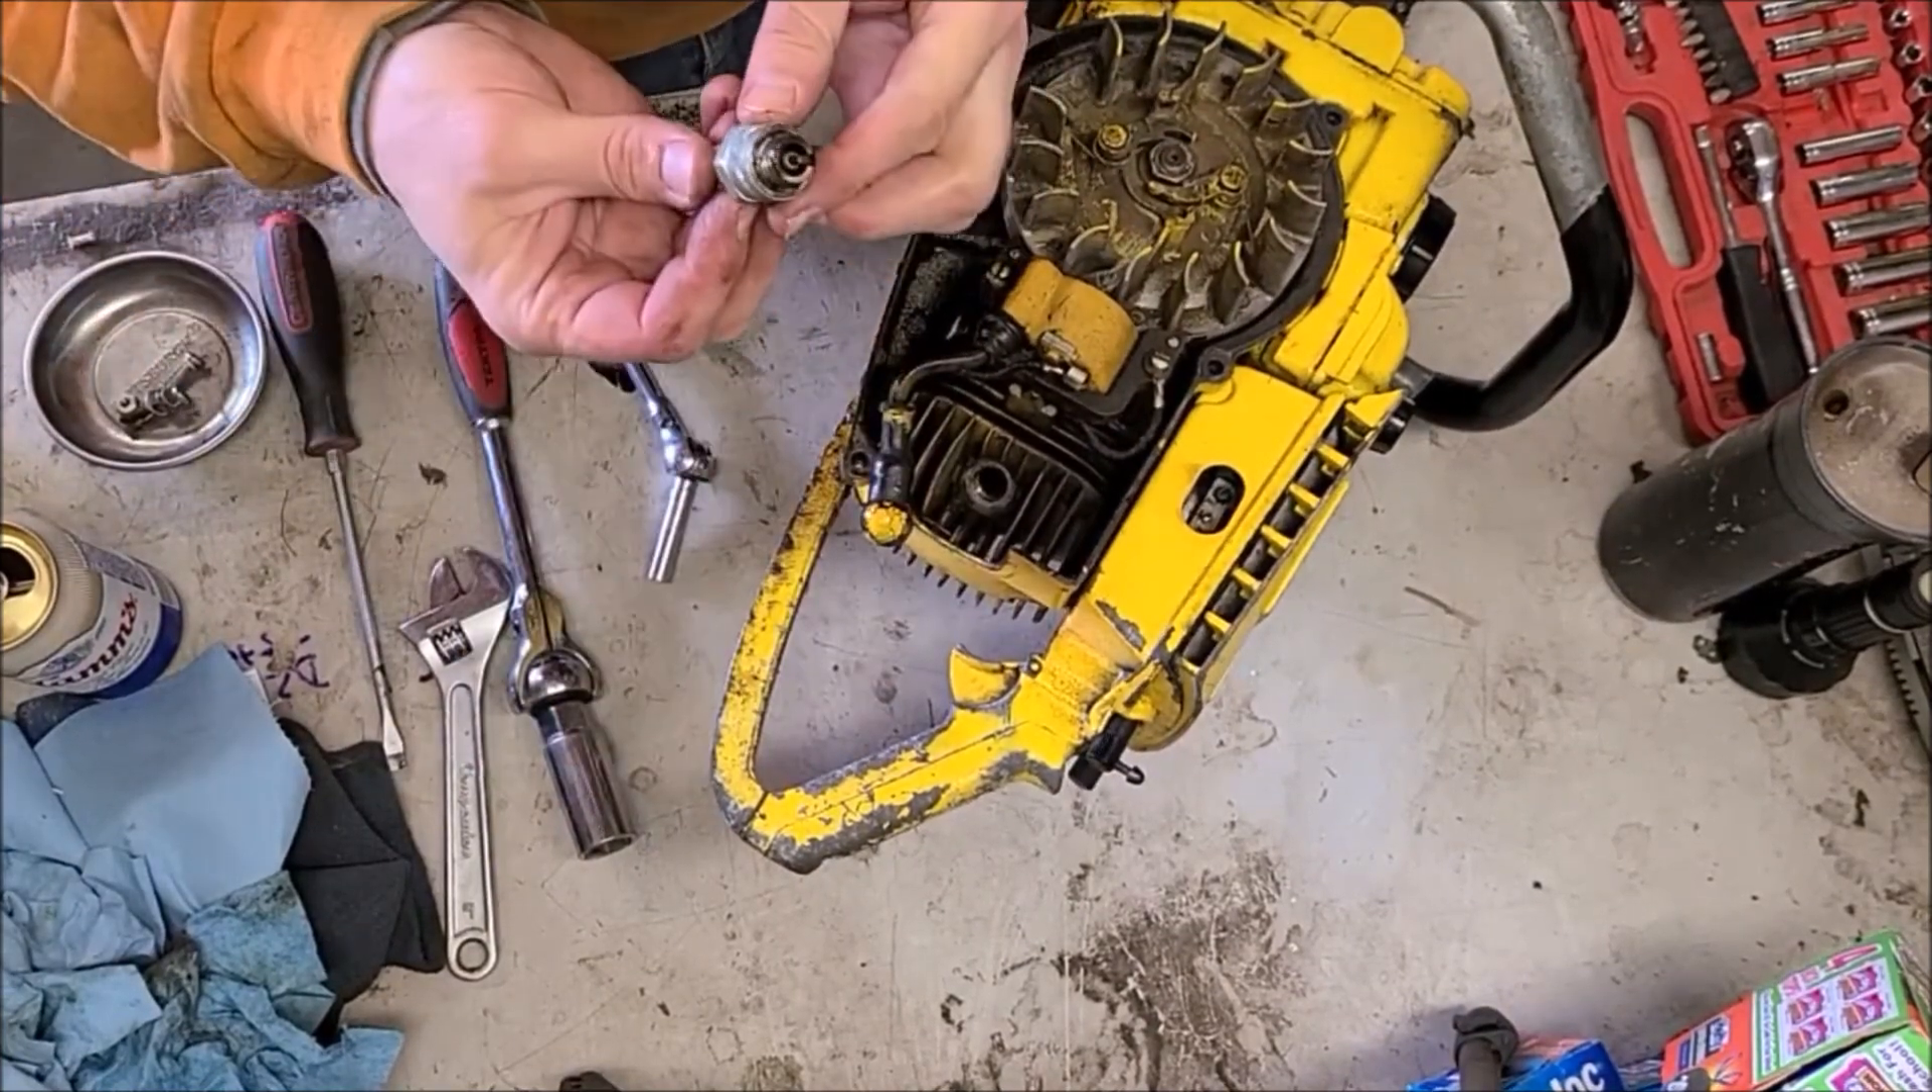Okay so I got the spark plug out.